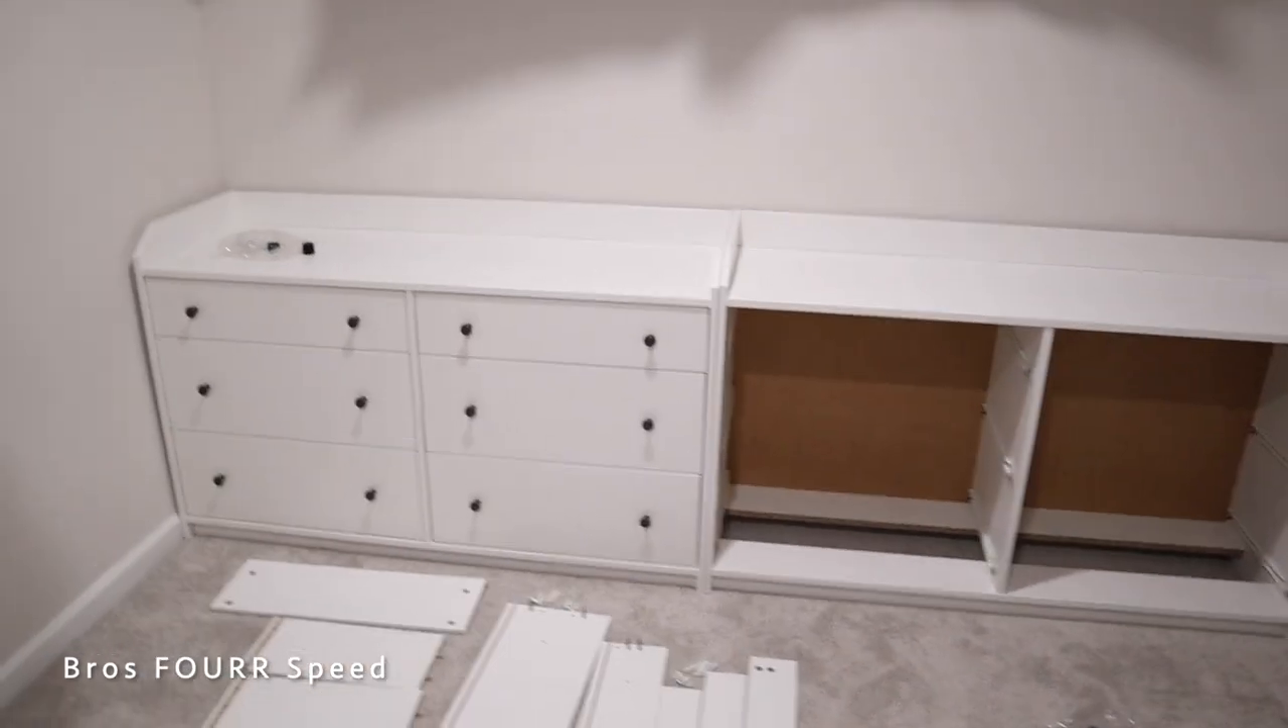So it is starting to look like a dresser you can see before with no drawers and all the drawers in the one to the left.